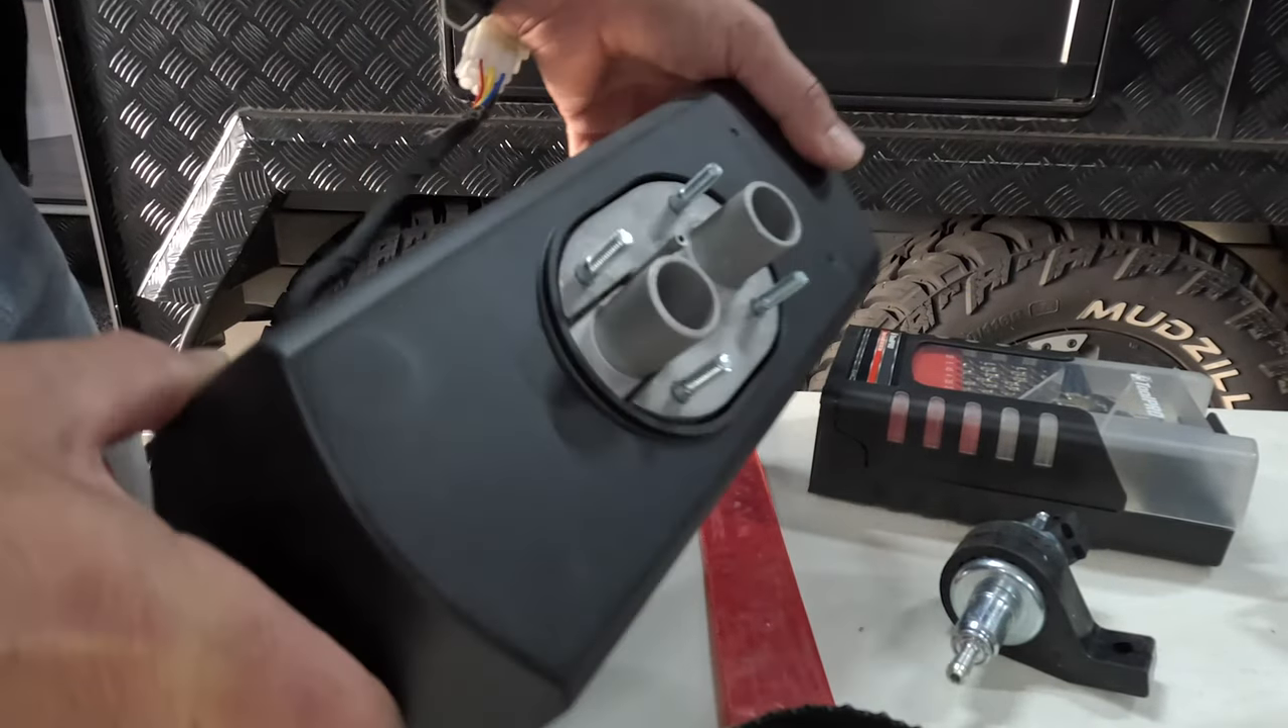So the four bolts are in and i just gently nipped them up with a pair of long nose pliers.